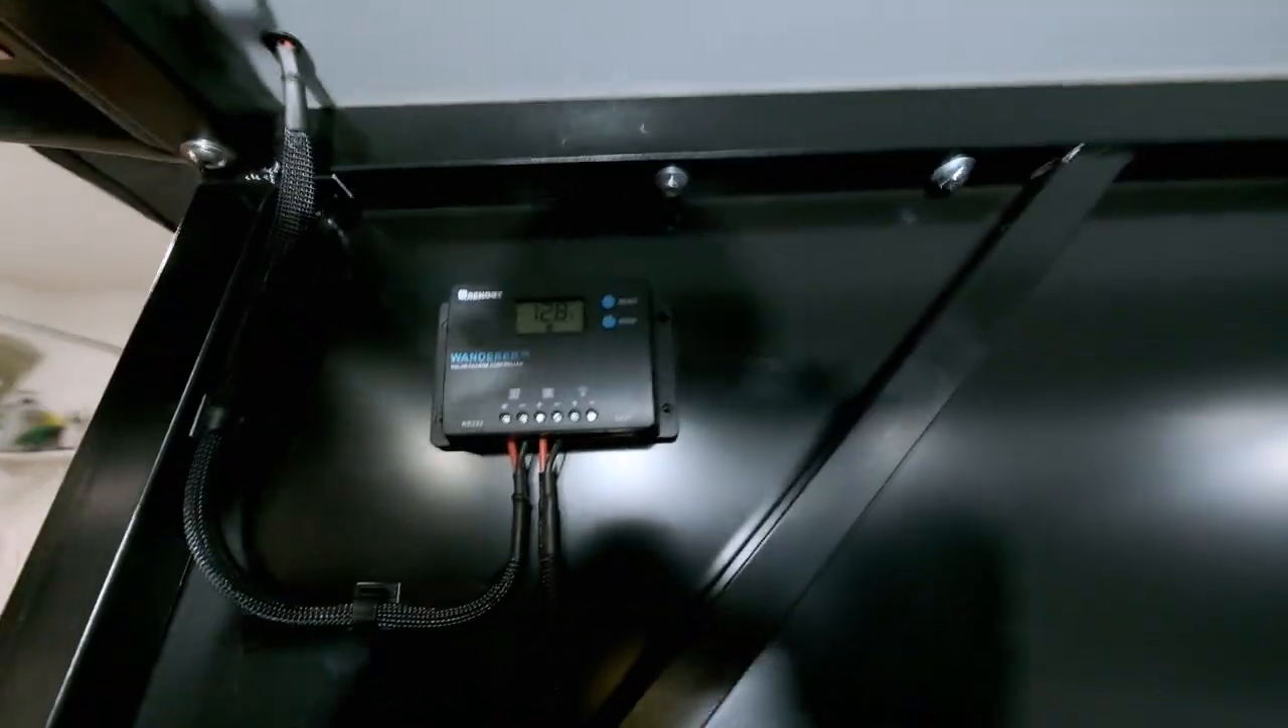All right, we got the solar charge controller in. See, it's all mounted up here.